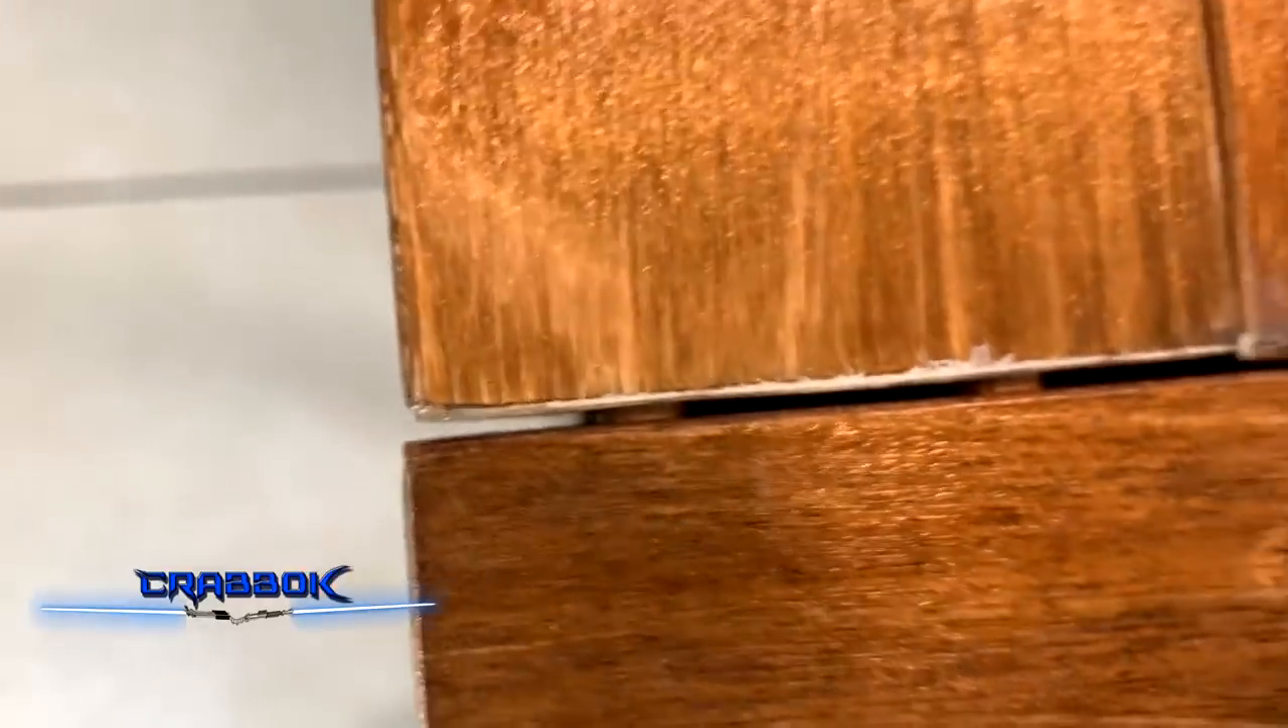There's some areas here where the wood doesn't come together, and you can still see the dowels underneath, and I have tried like heck to get those together.